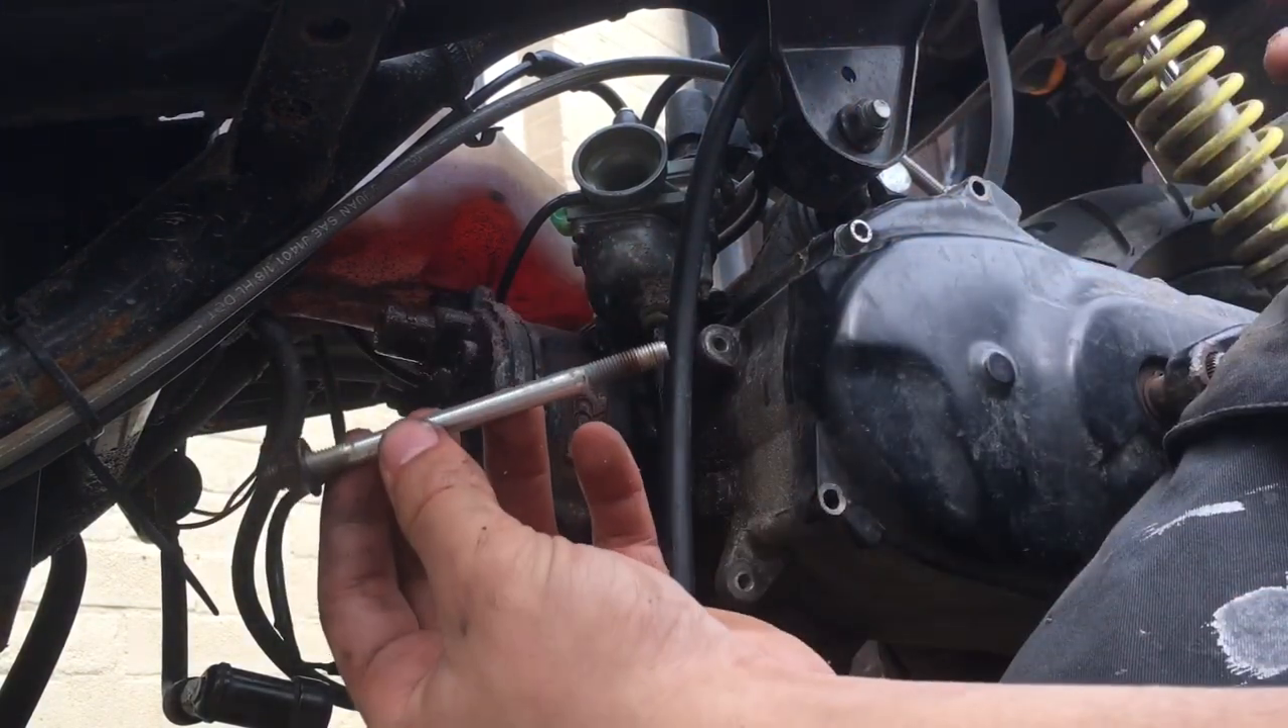Well actually what i've done here is instead of taking the nut off i've taken the stud out of the block so i'll have to sort that out in a minute.